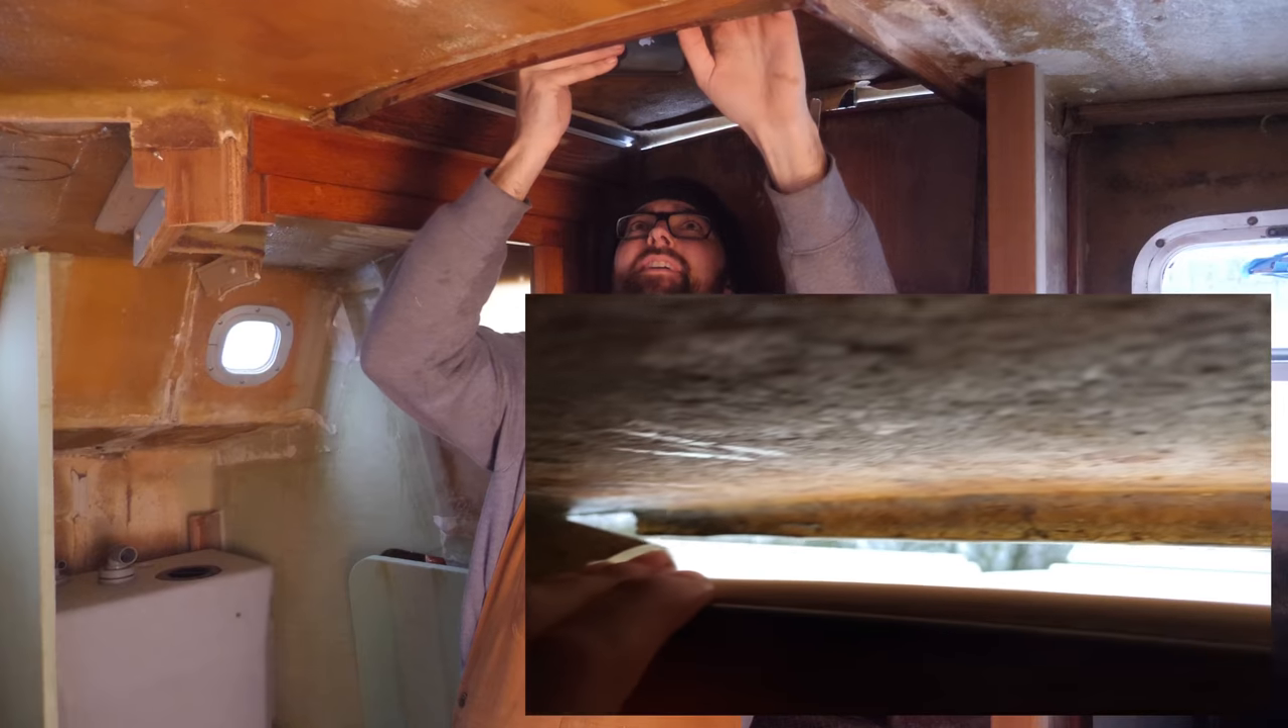Actually part of the issue here might also be the ginormous gap that's up here you can clearly see out.